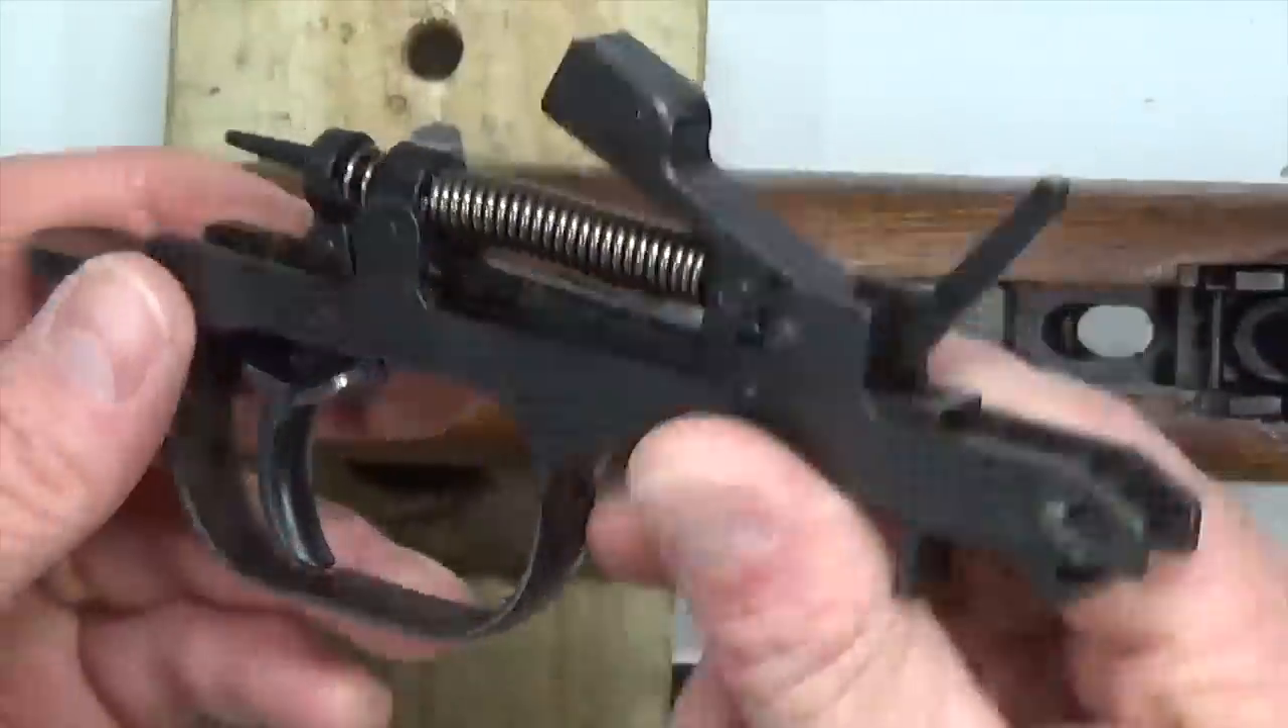All right the trigger assembly is out.